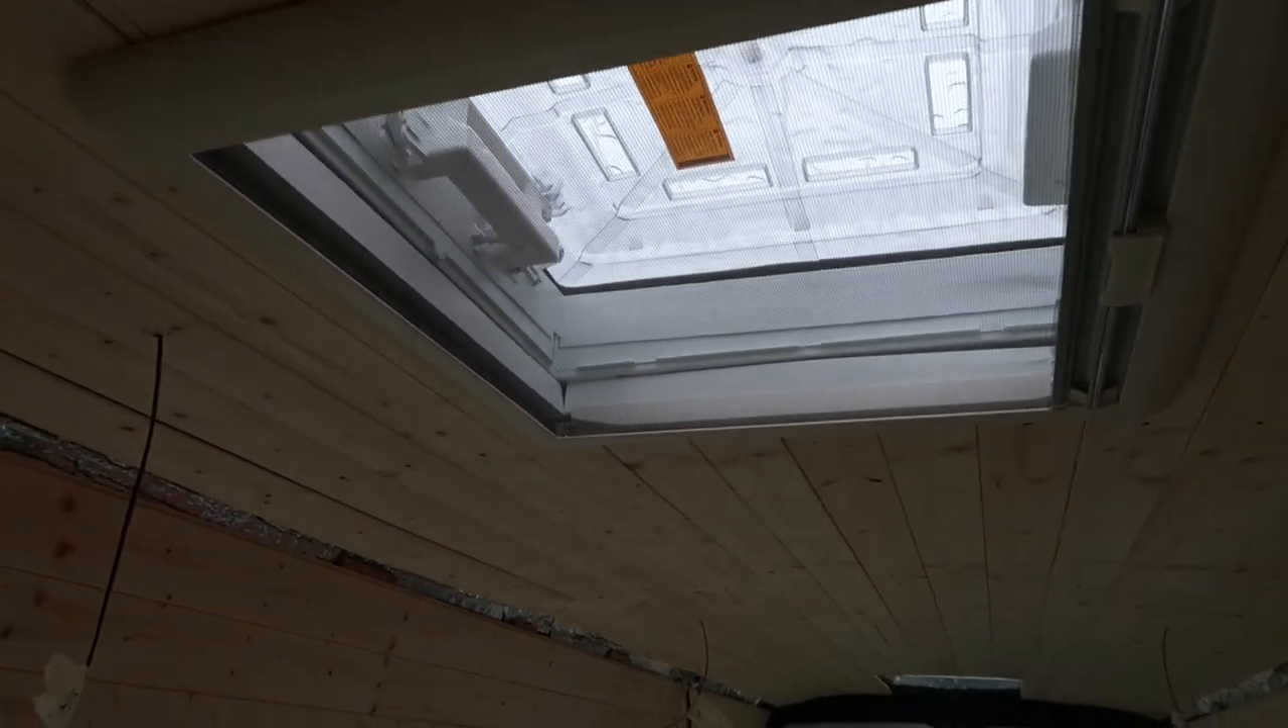The front uh sky vent is completely finished with the cover on and that's the fly net on there.